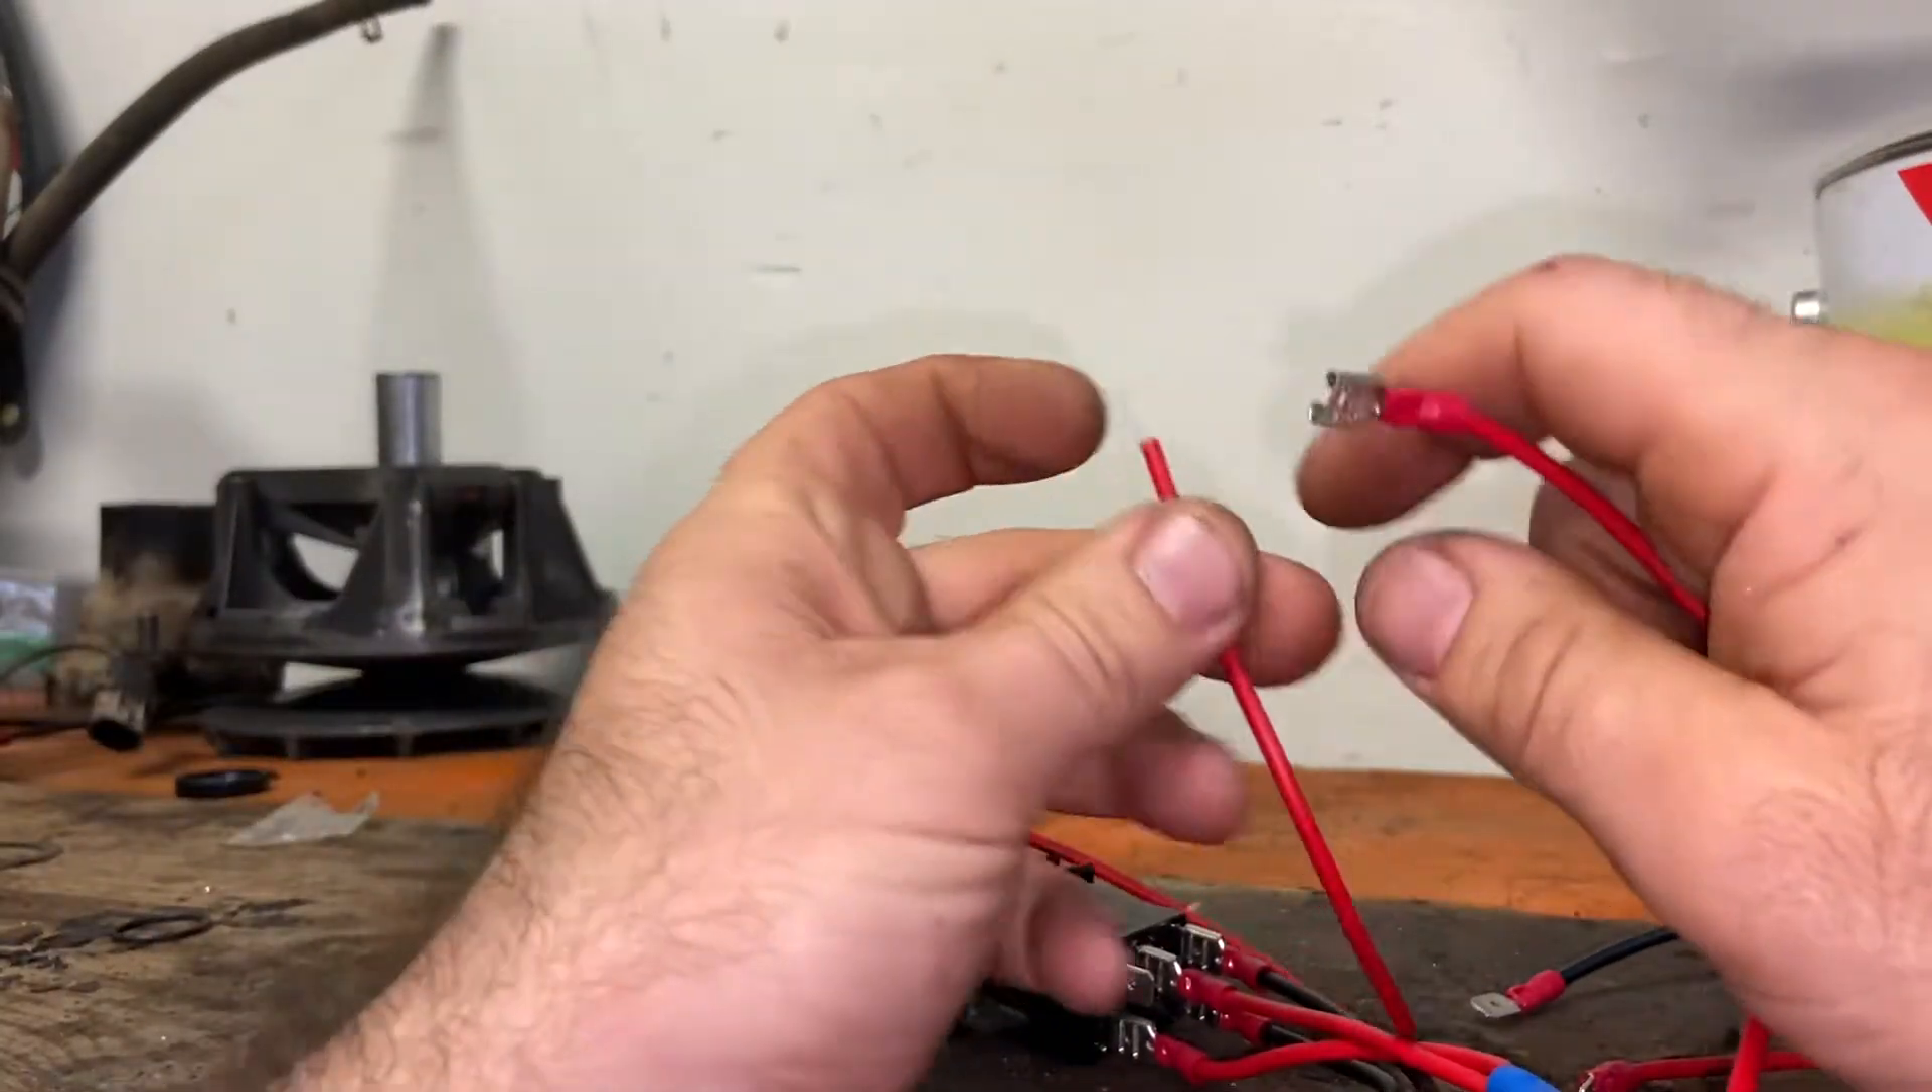I haven't put a spade on here yet but this should be a male spade on this end.